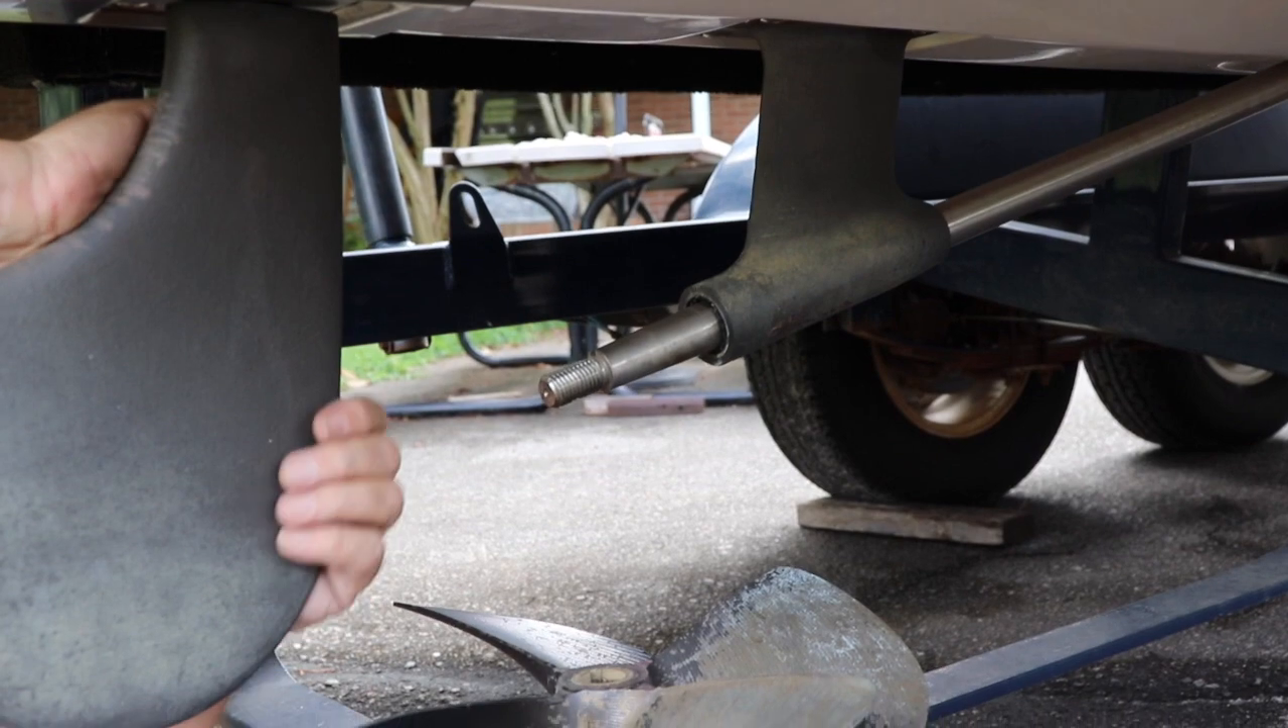Okay, we've got our prop off.